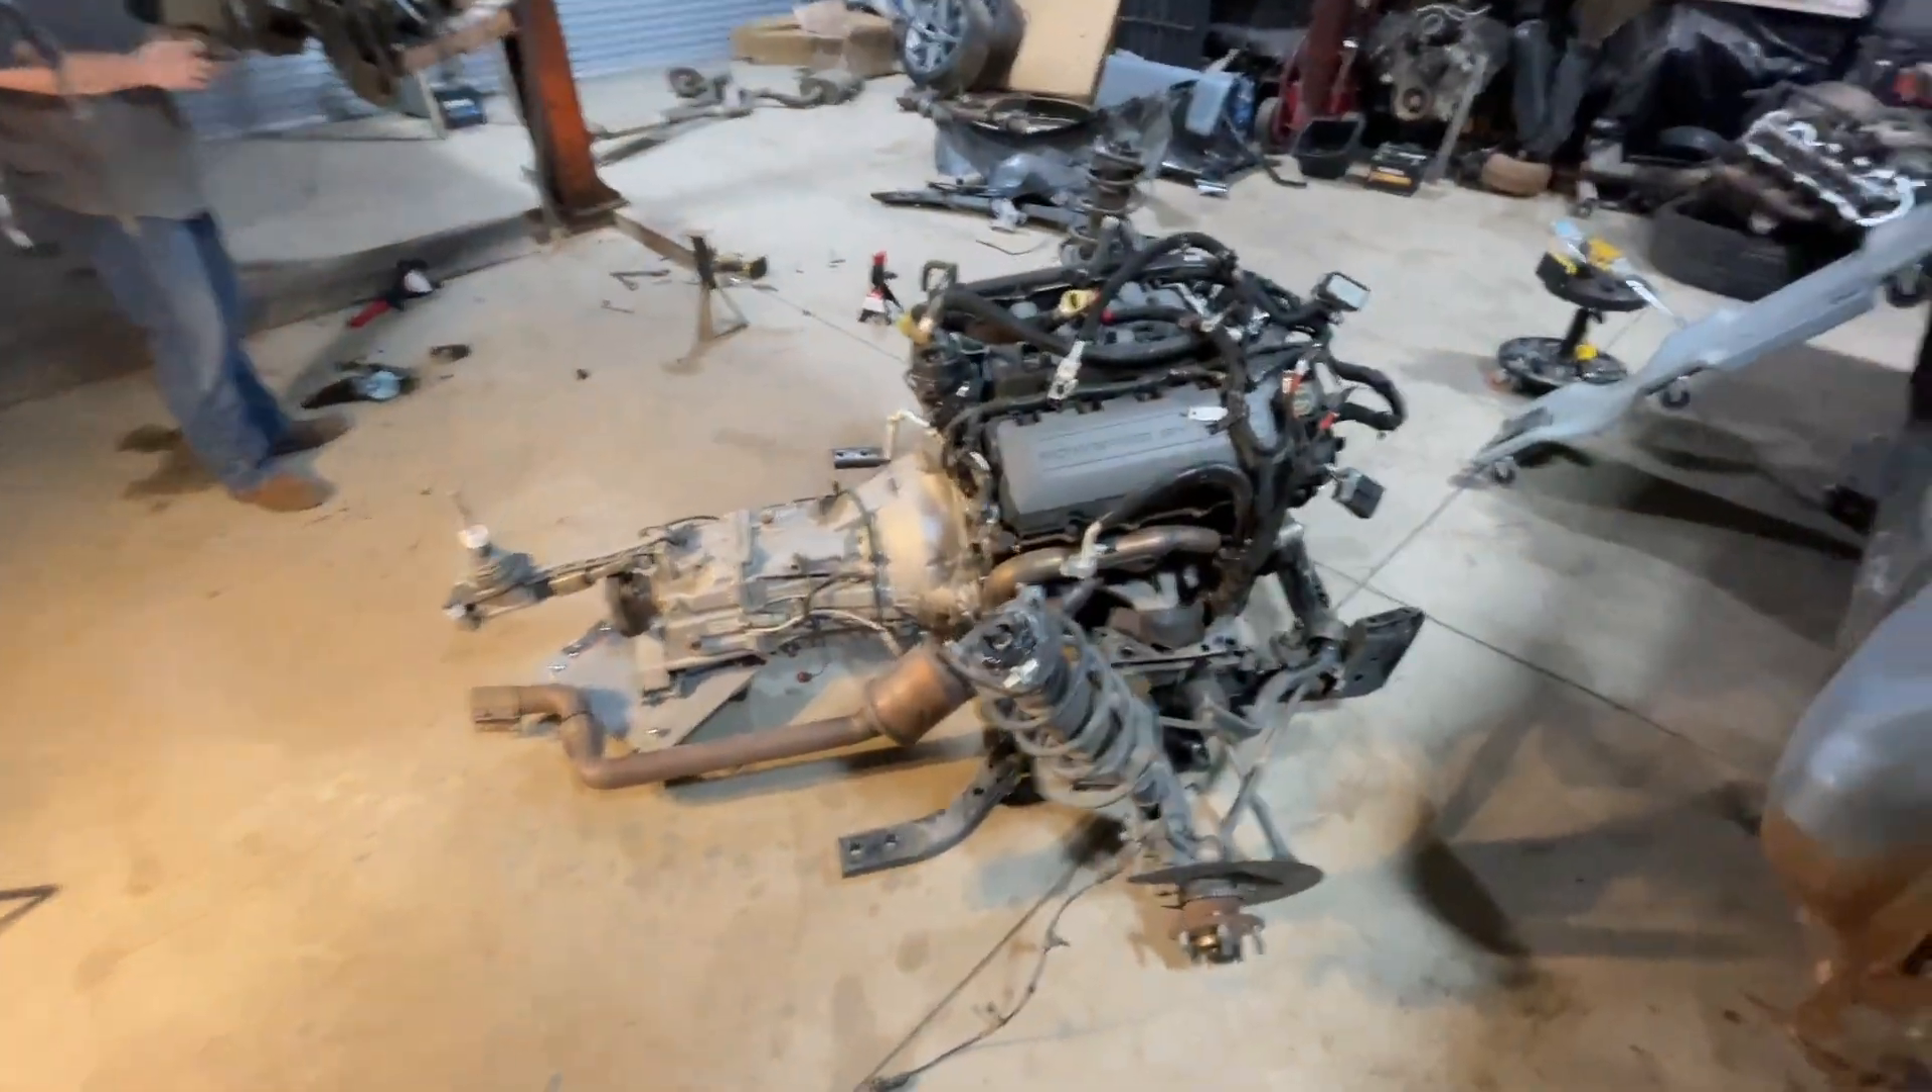Guys, we got the engine trans out.